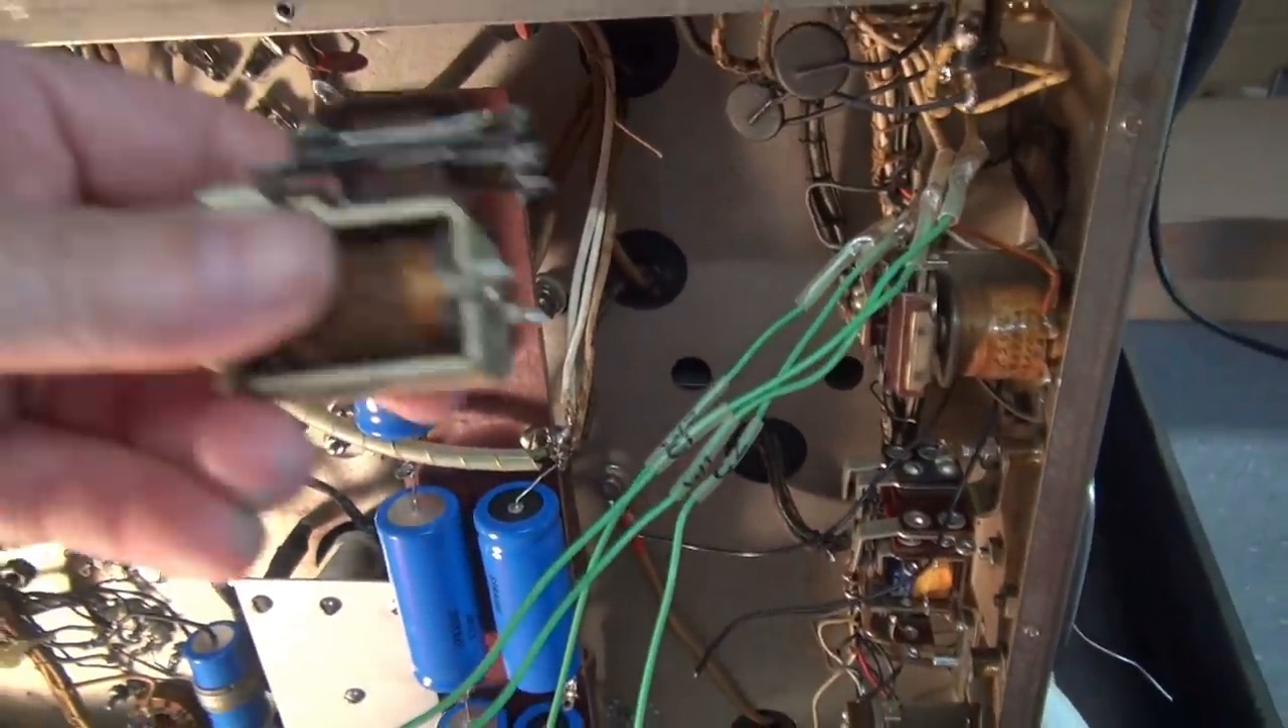The old relay is removed. I've extended the wiring, and I identified it.